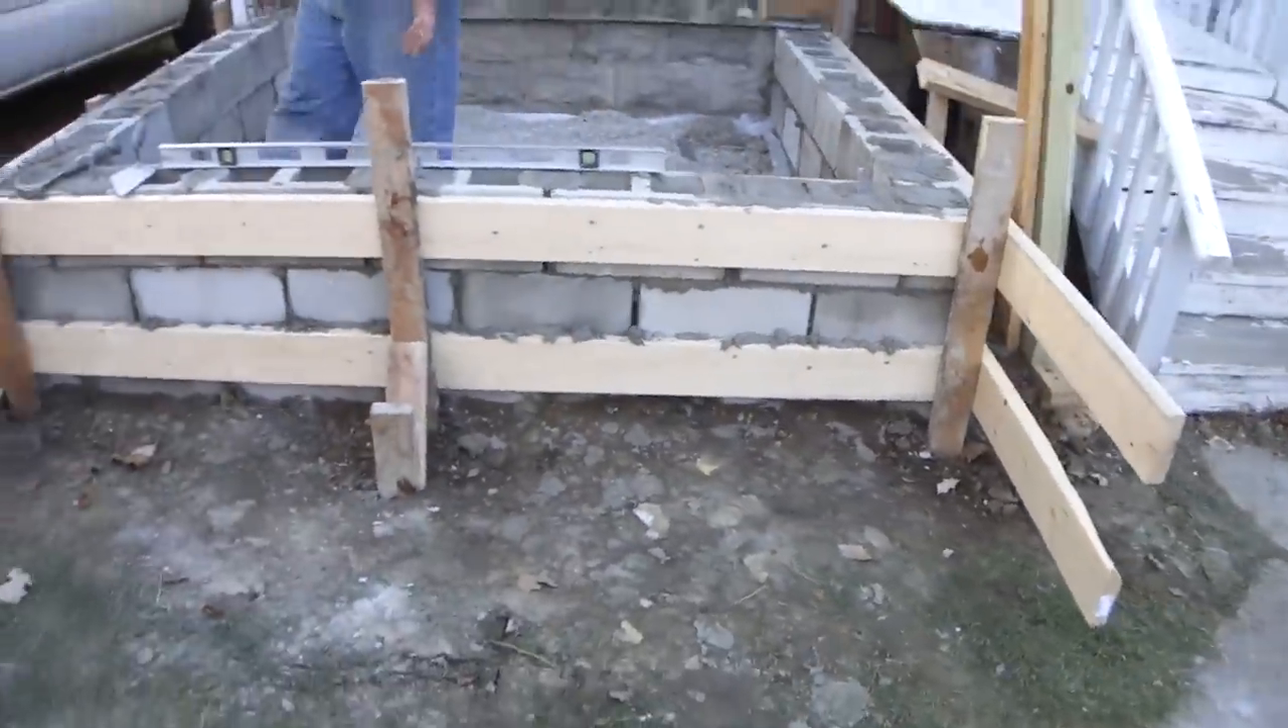Now, if you see here, on the outside, I built a frame, temporary frame, so my blocks line up really nice and perfect.